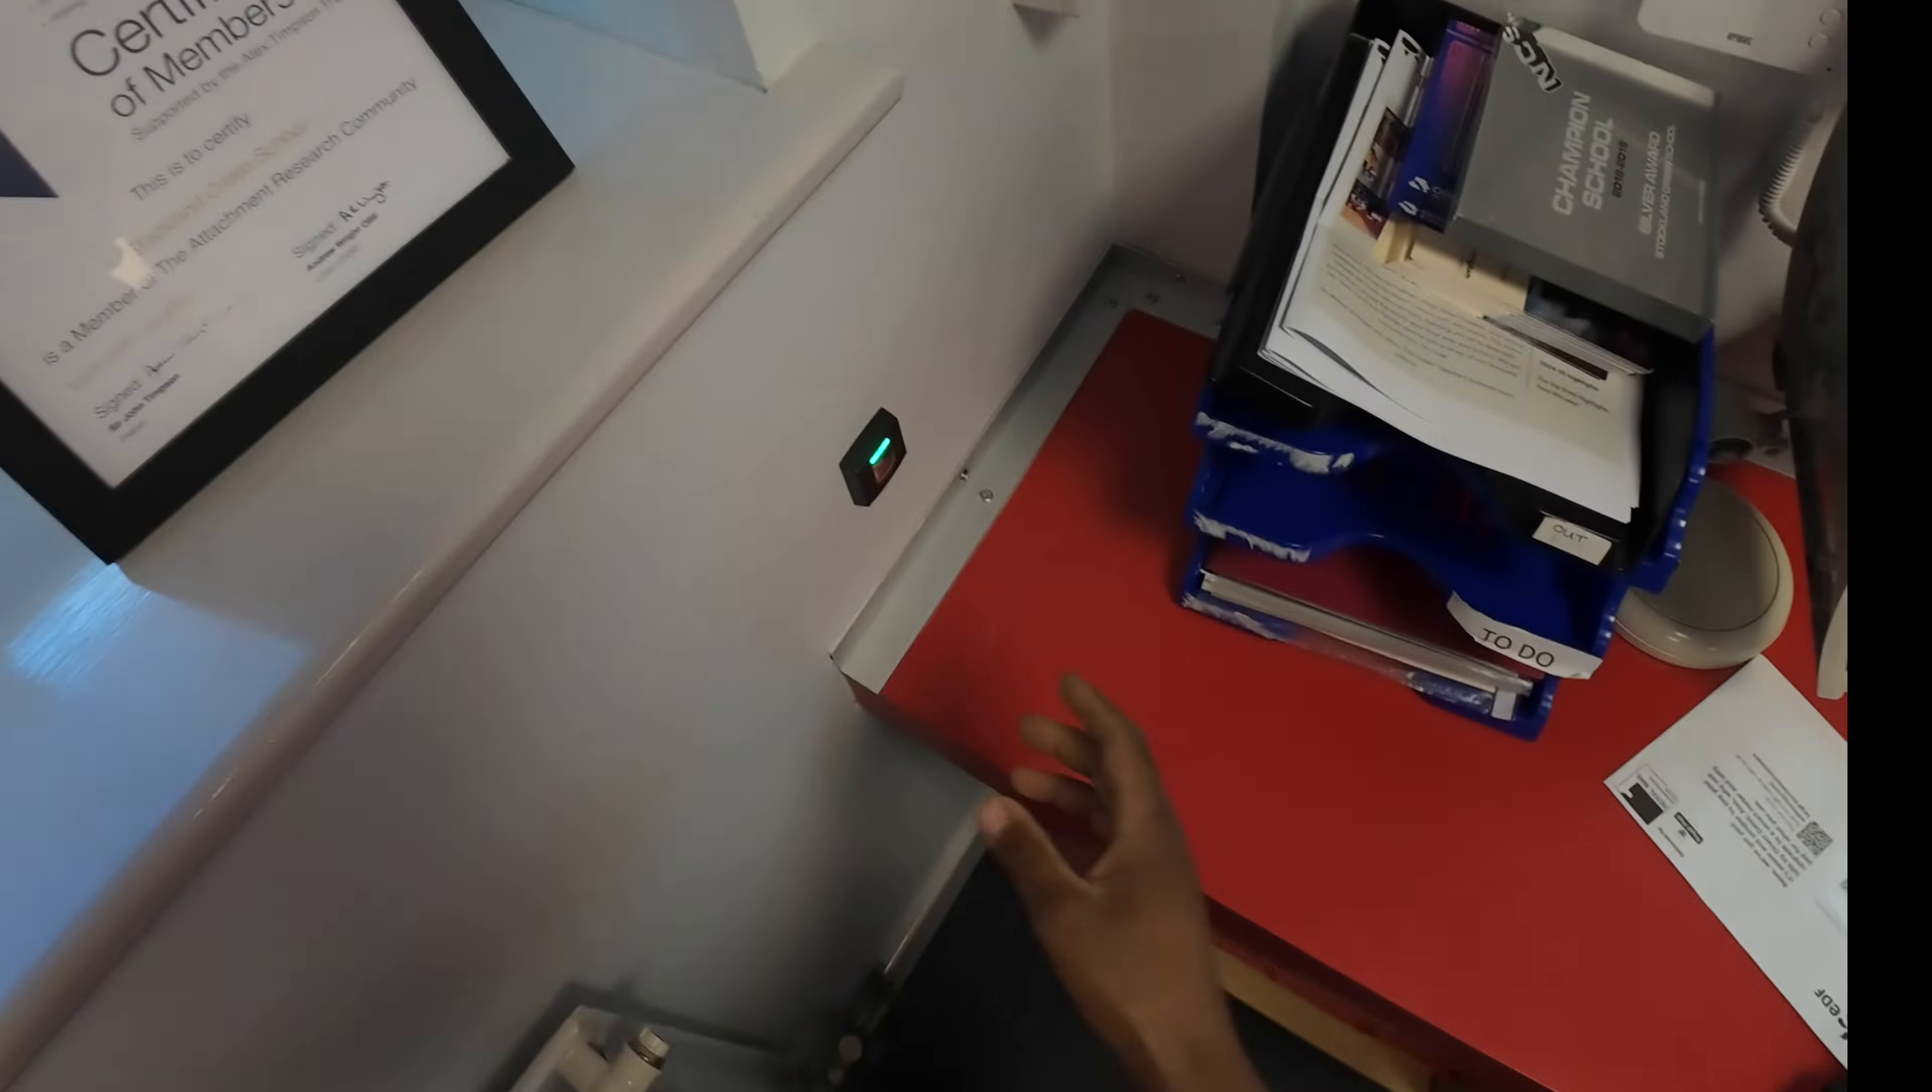Um so this is the exit button we've put in it's lit up with a green led.